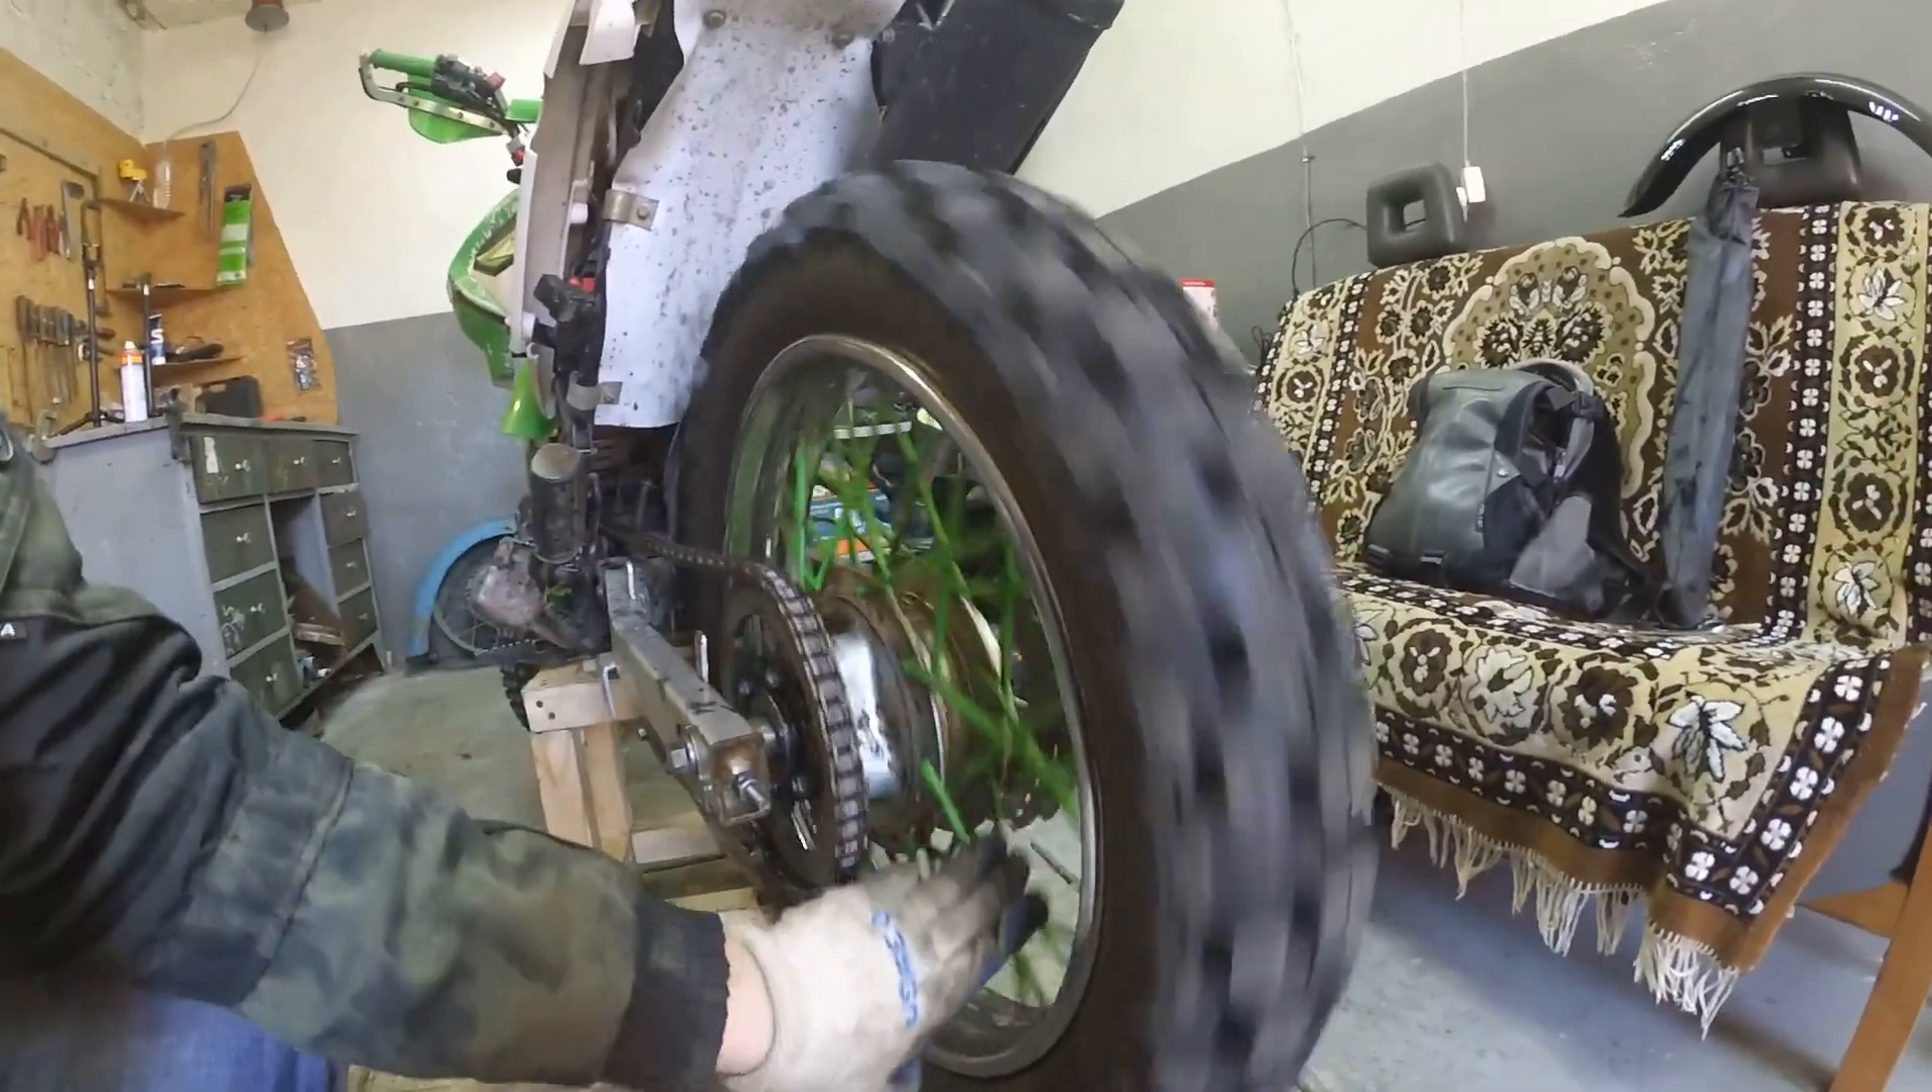Колесо наше на месте, камеру я поменял, накачал, два очка, не знаю, много, мало.